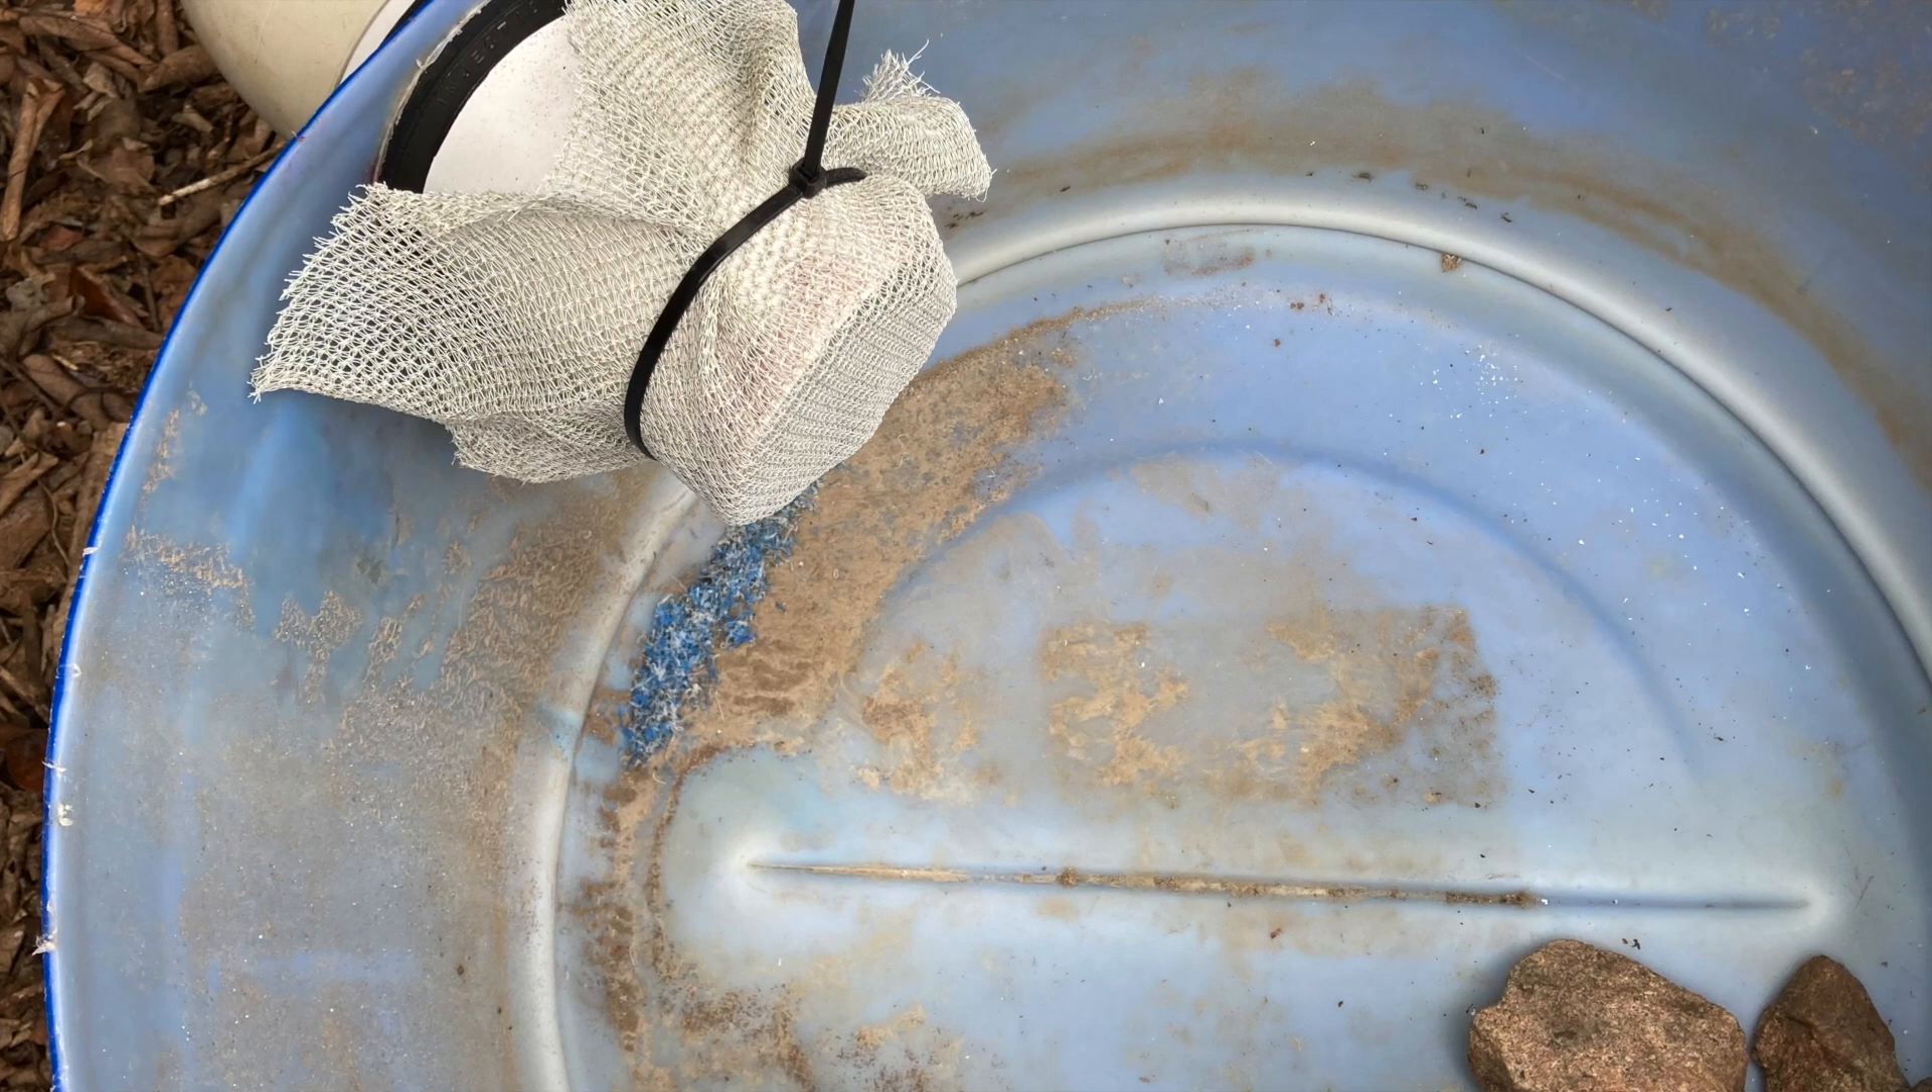To keep the clay balls inside the filter and not floating away down the stream i put the little piece of shade cloth over the outflow and secured it with the cable tie.